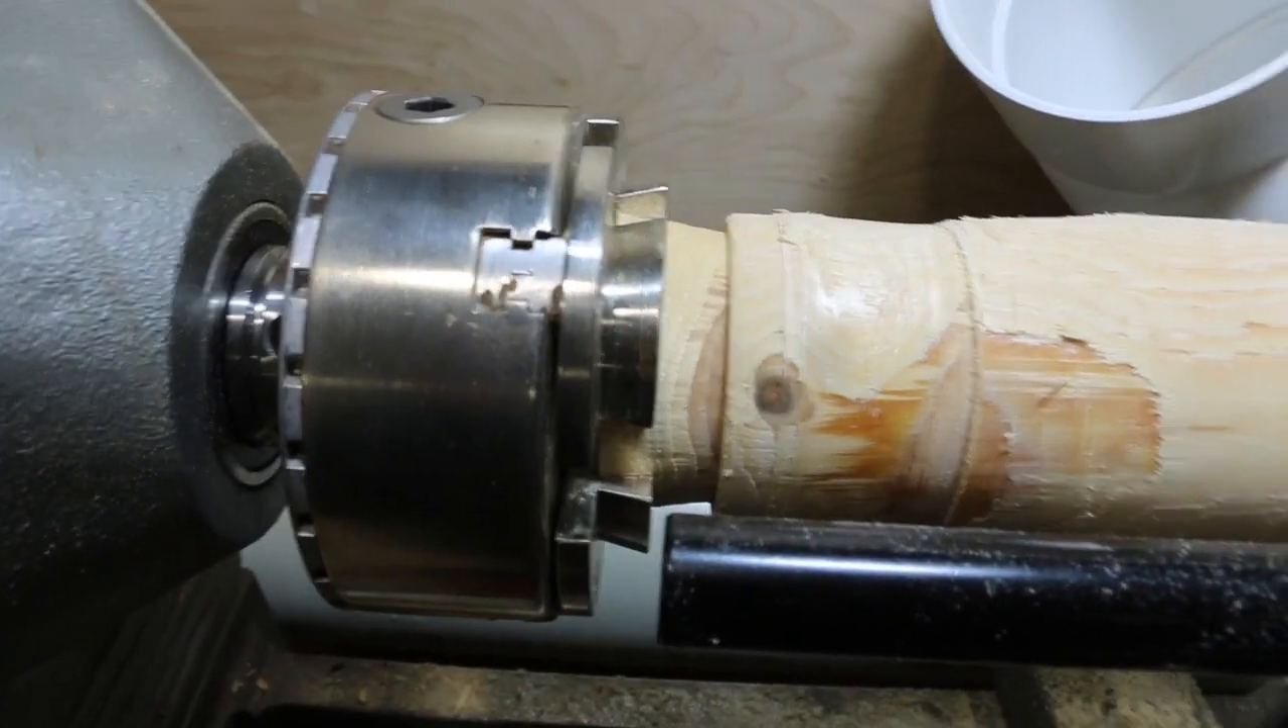This fat guy should be up against this up against the teeth and it's not.